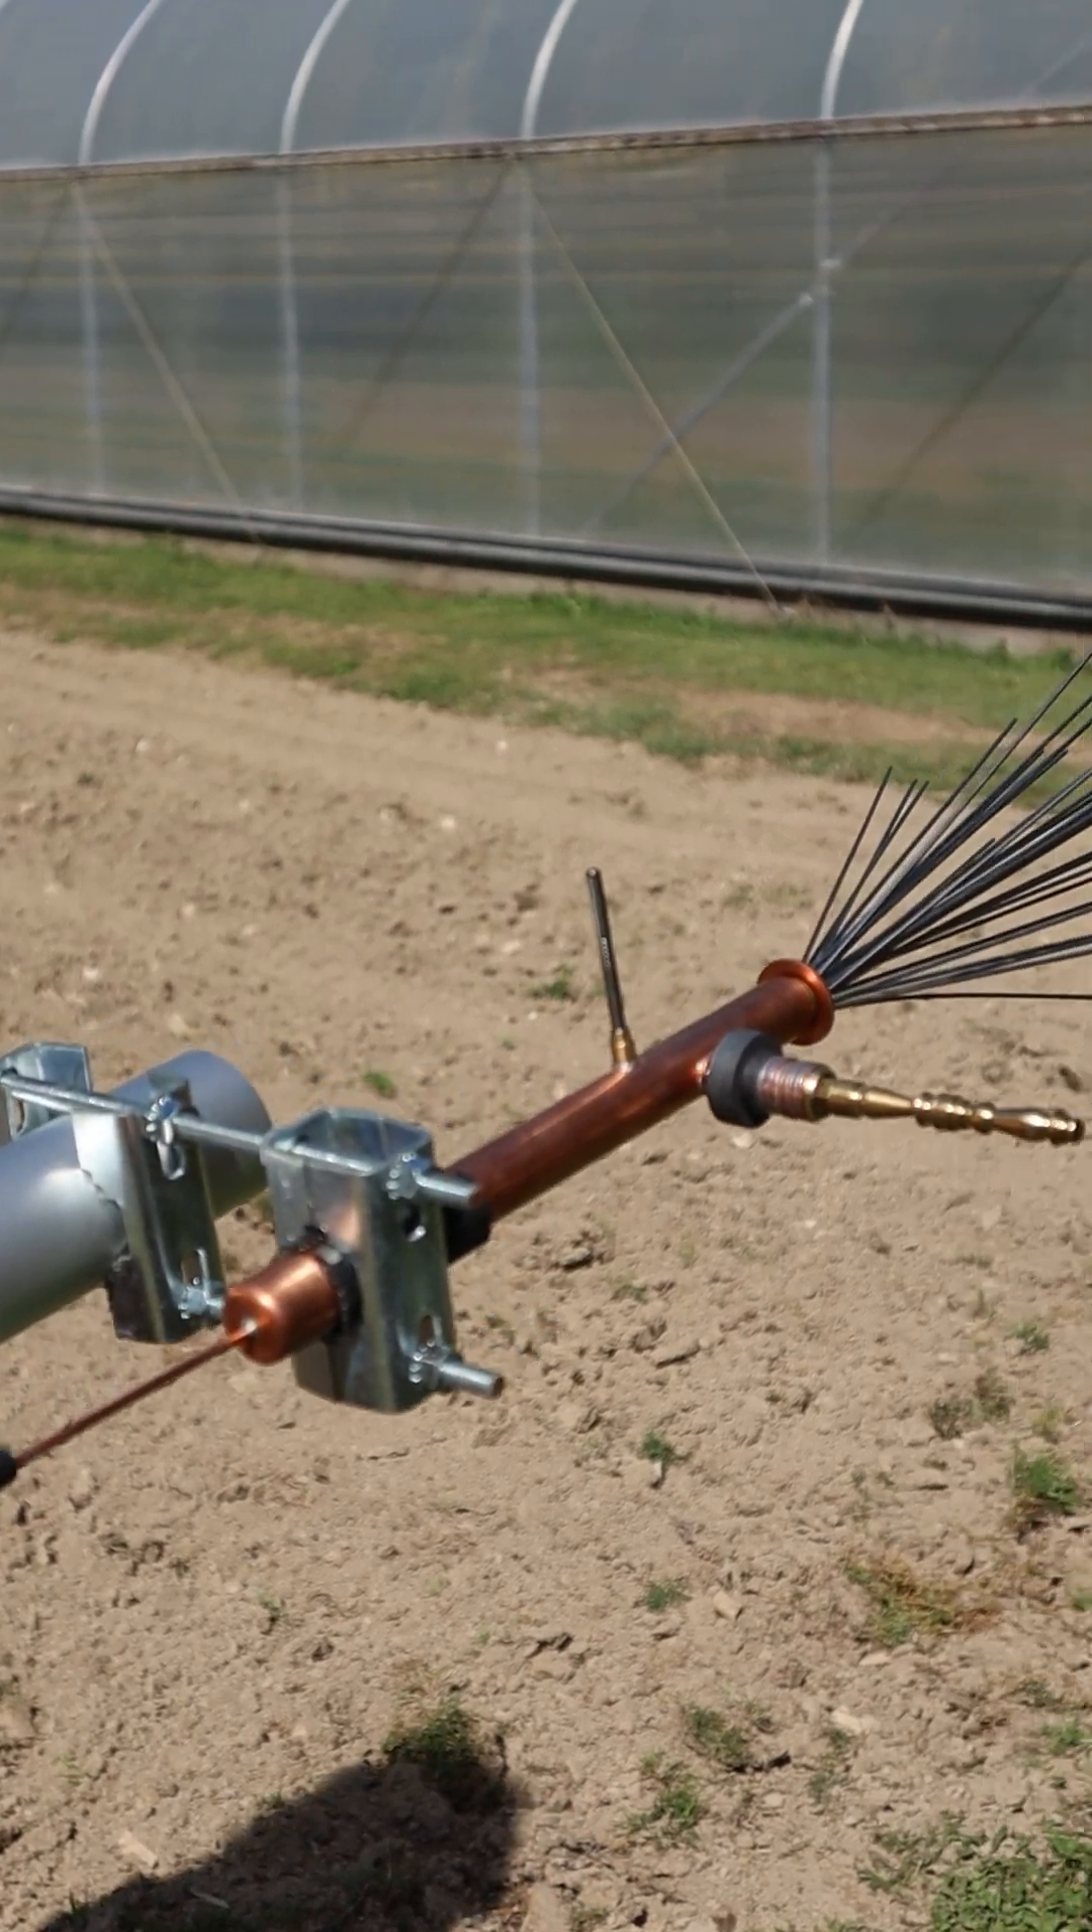So here's the antenna installed on the pole before I set it up and put it in the sleeve, ready to go.